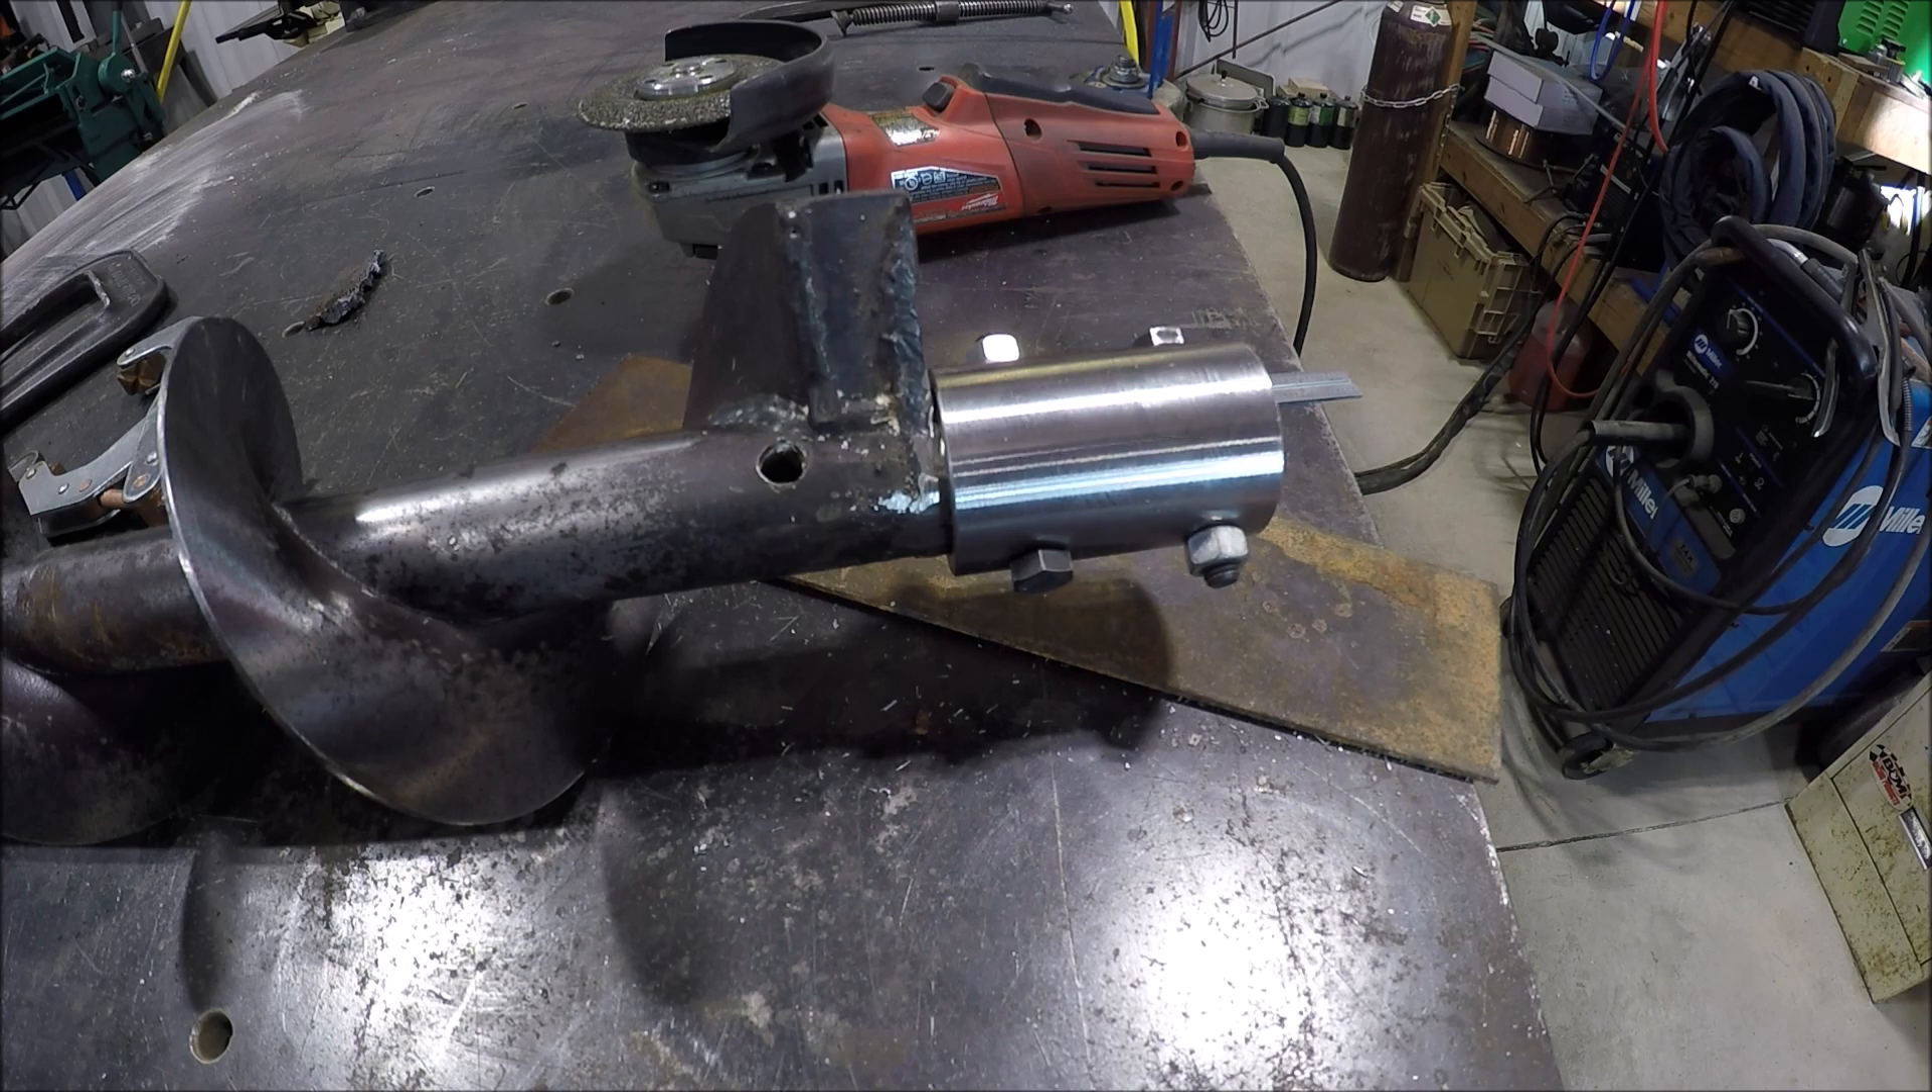Got the sleeve on got the holes drilled as they requested.